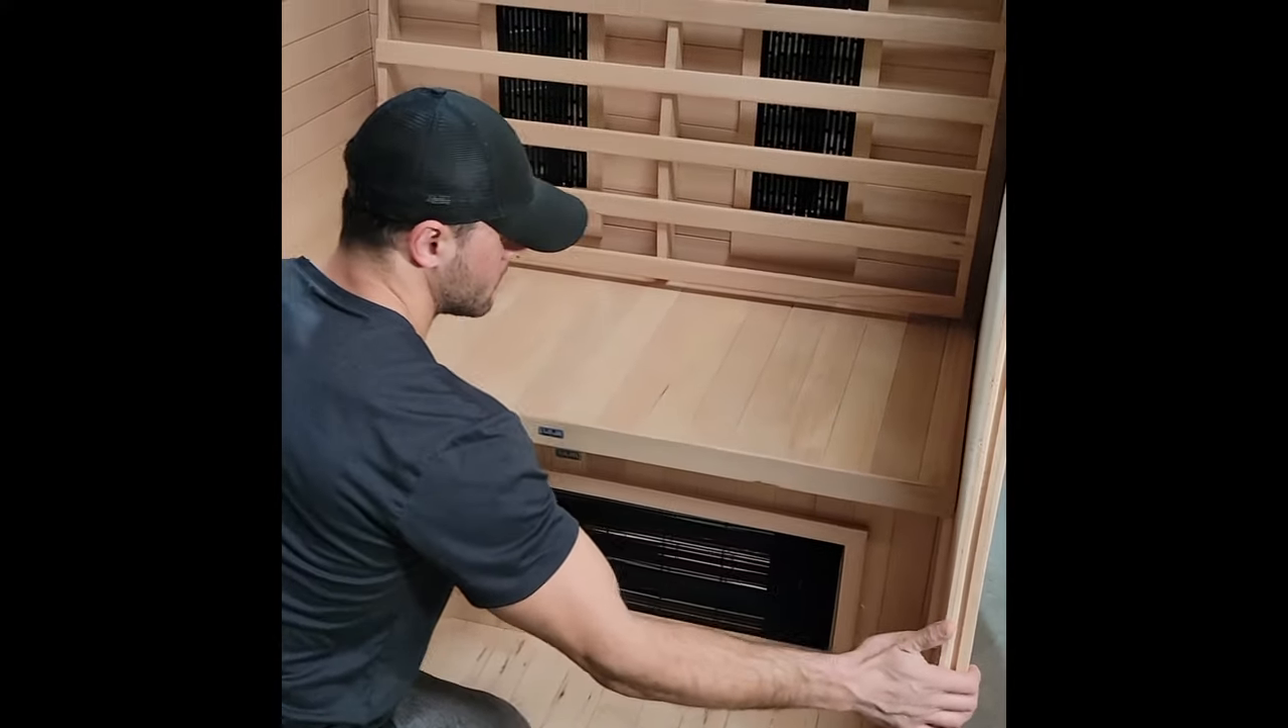That's the installation of your seat and that's complete.